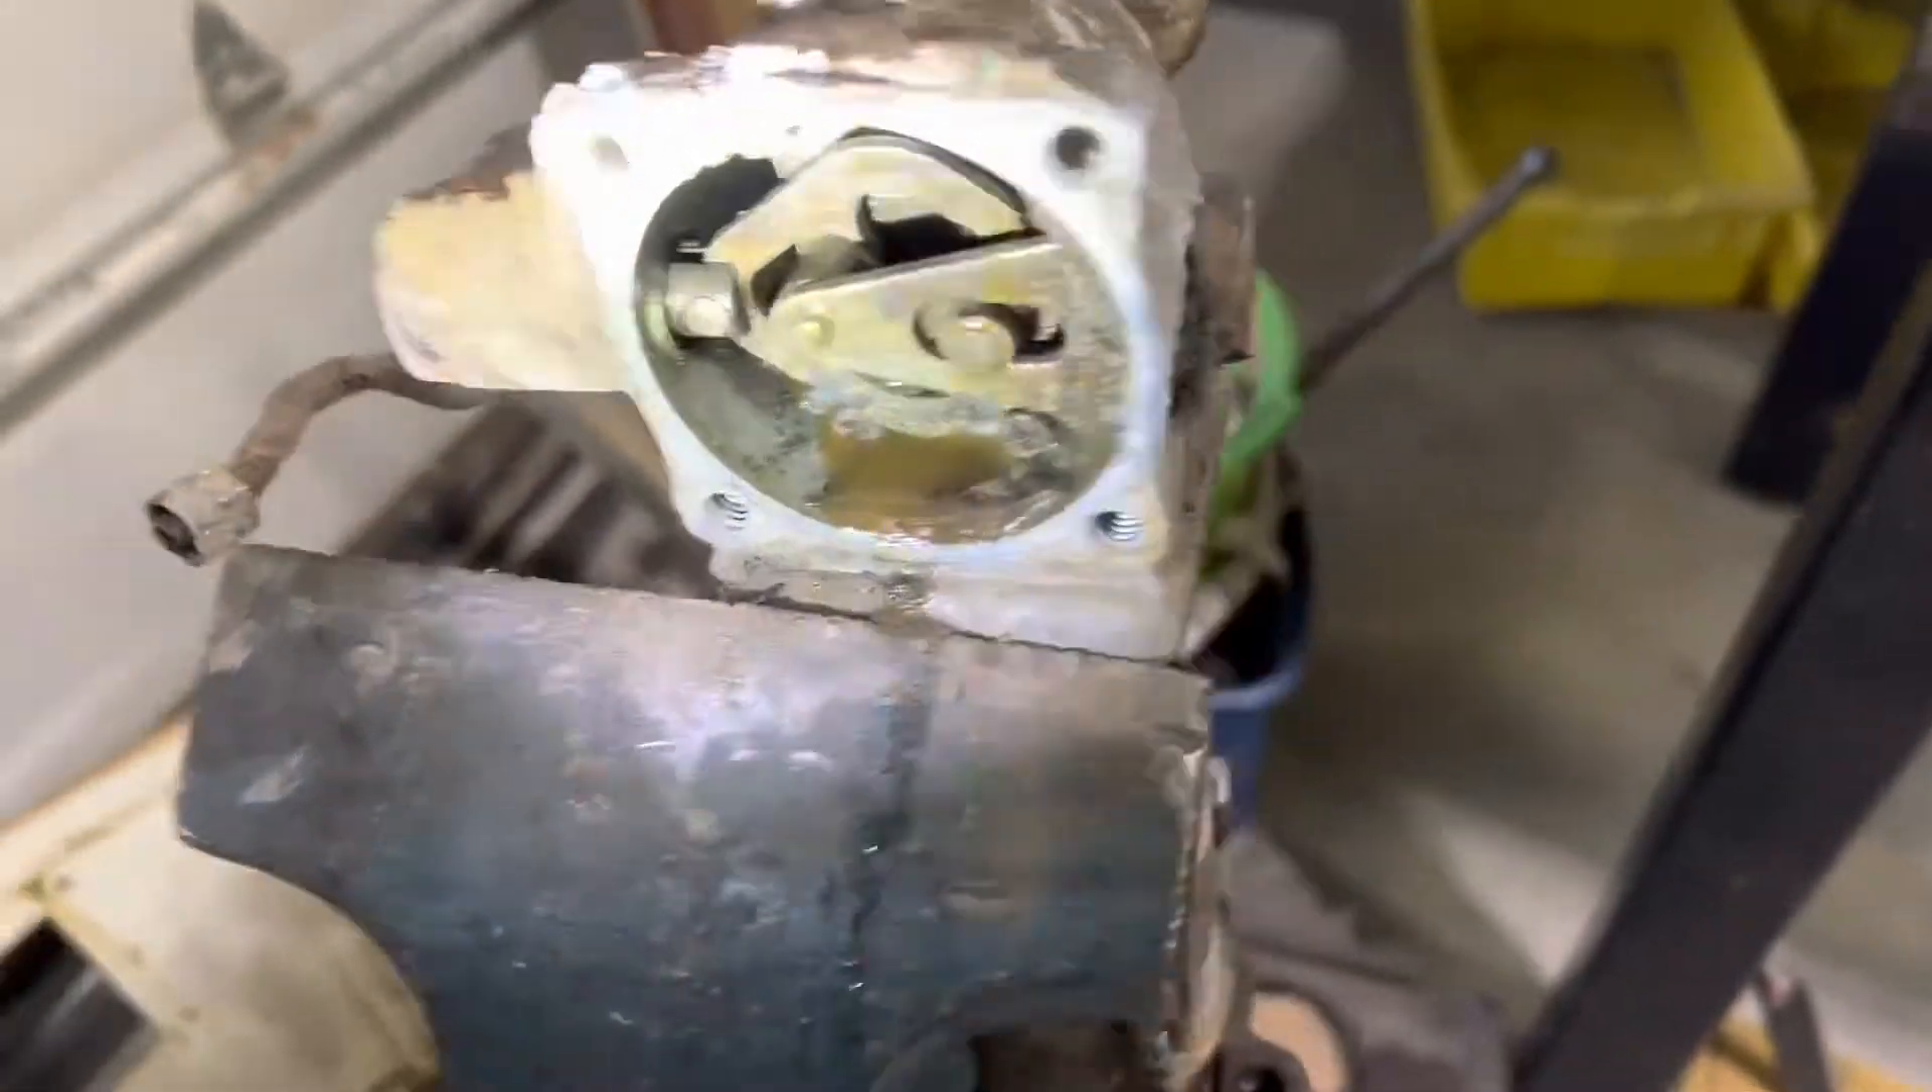We got this pump tore apart here that's what she looks like.